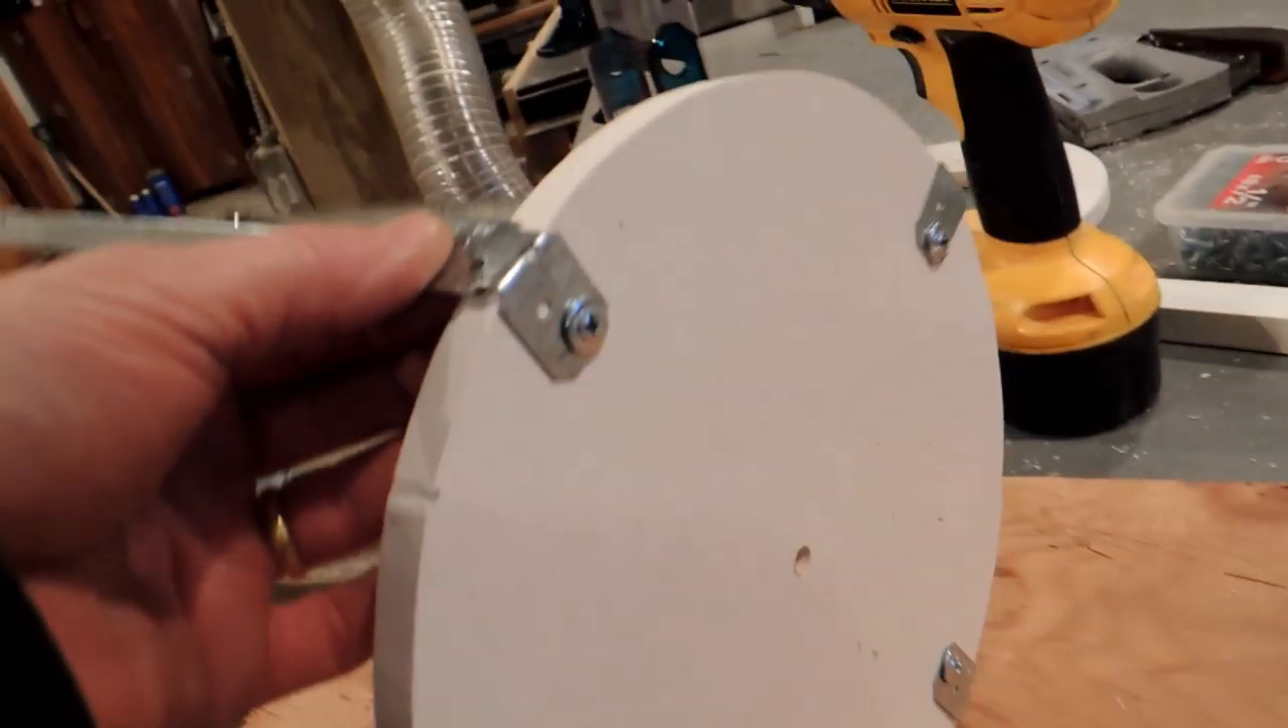All right, I've attached these posts, I'm going to call them, and it's just screwed into the bottom here.